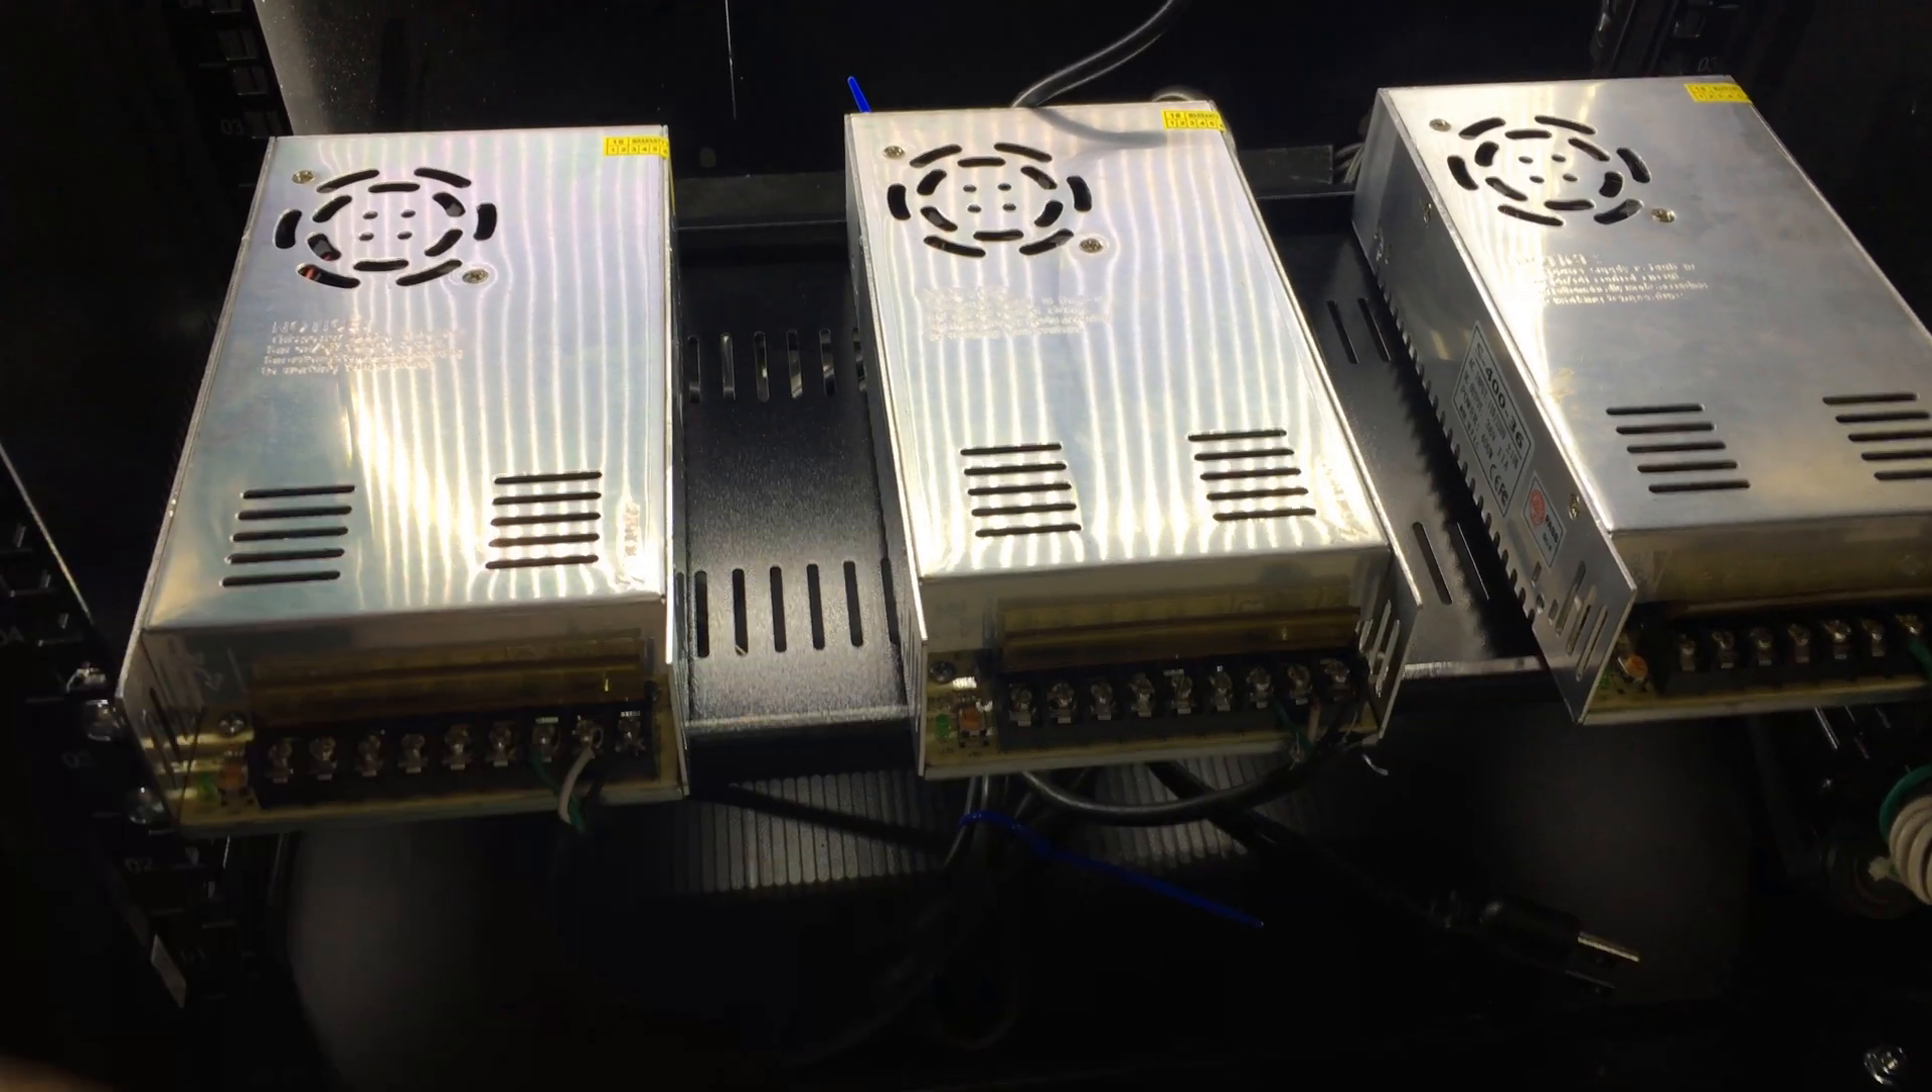I got all the power supplies in. For the motors.